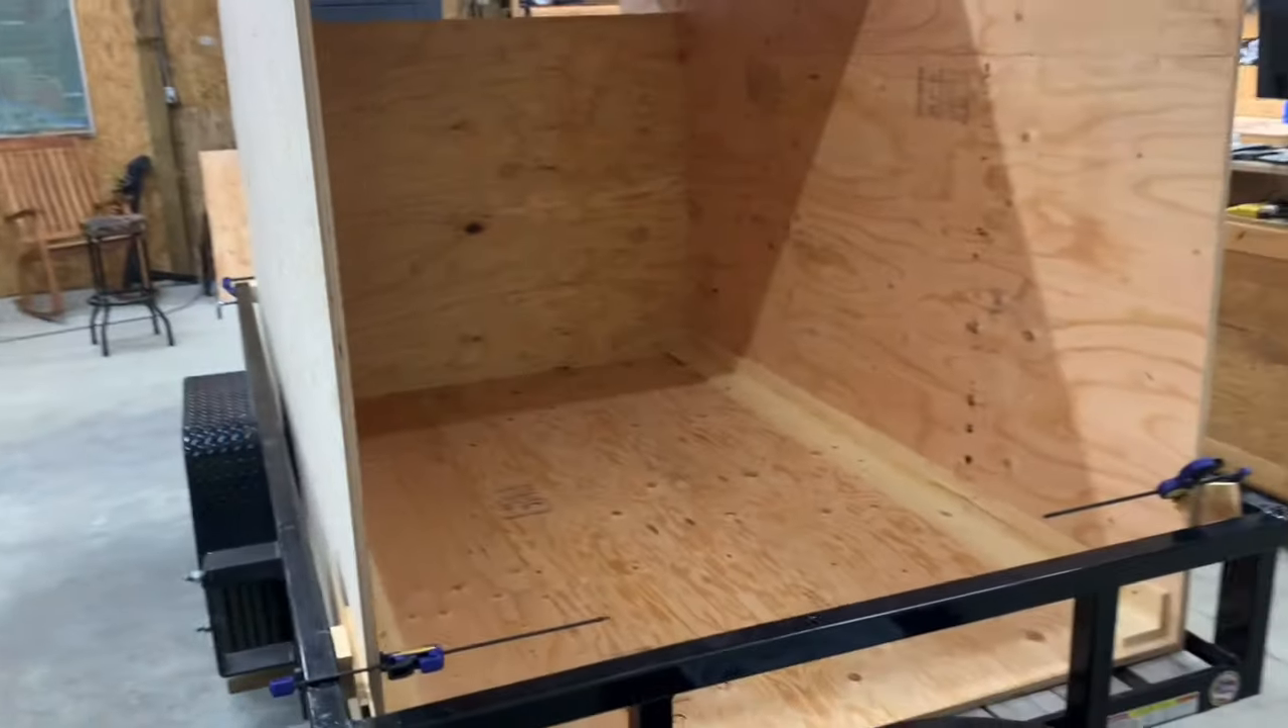I don't quite have the front panel on or the top.